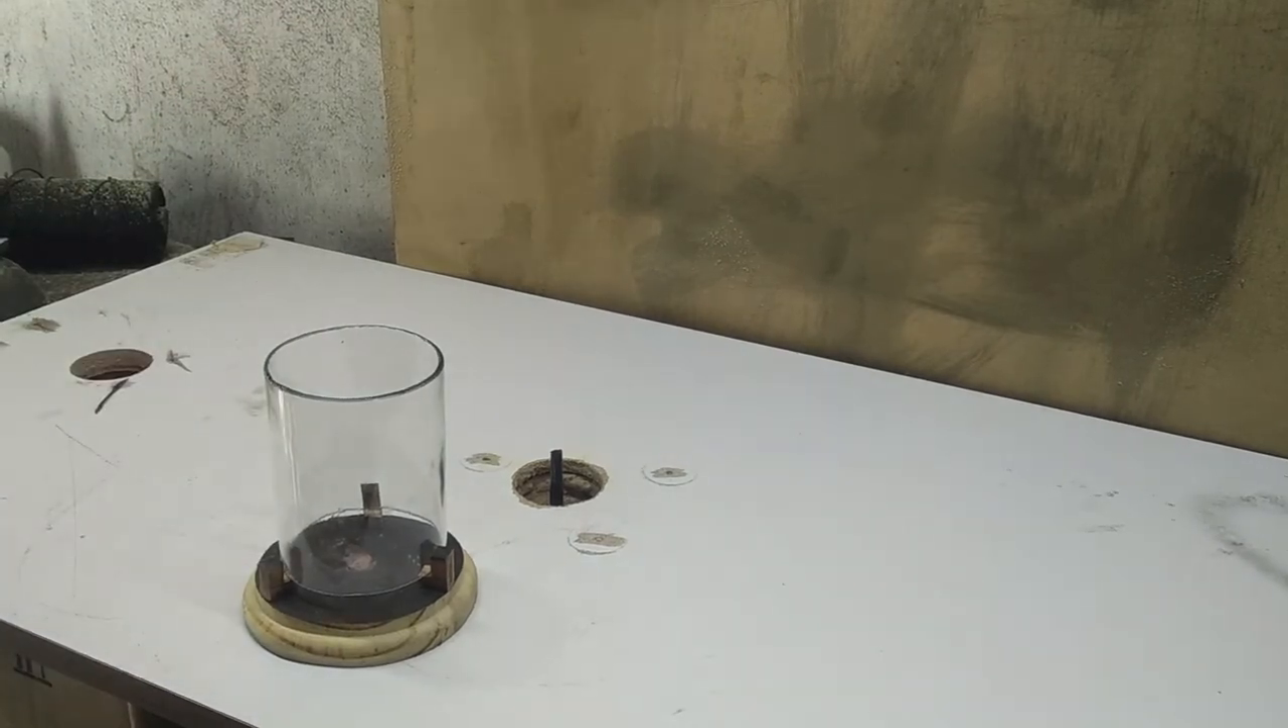We checked that the glass would fit in nicely, which it does.